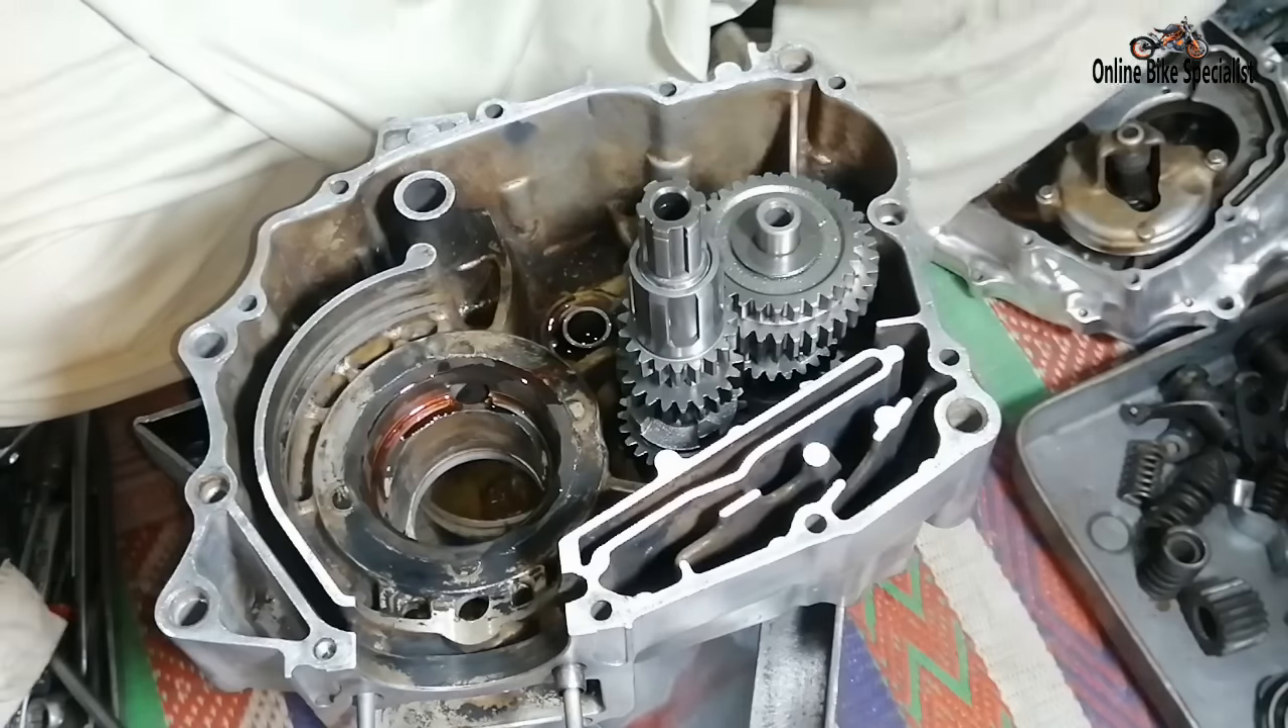تو دوستو یہ شافٹیں فٹ ہوگی ہیں۔